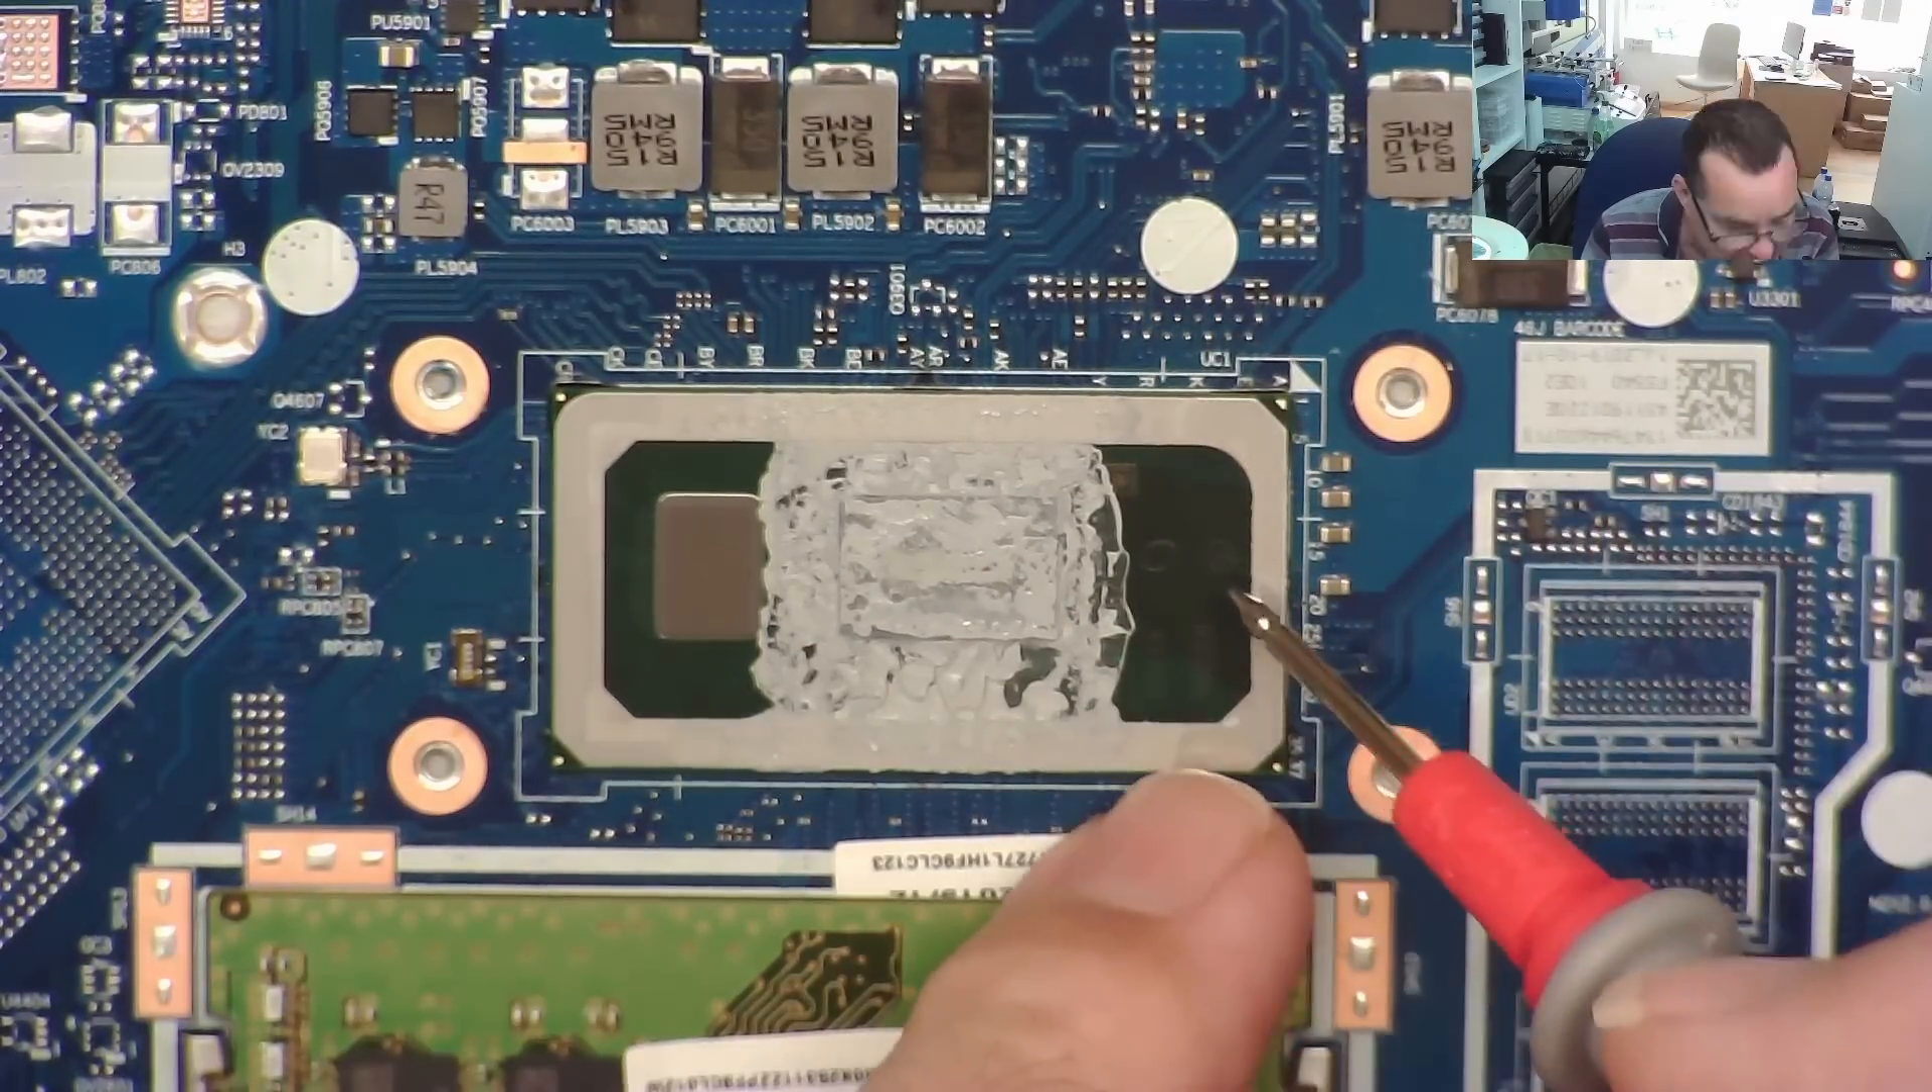I've taken the heat pipe off, which is quite easy to do.